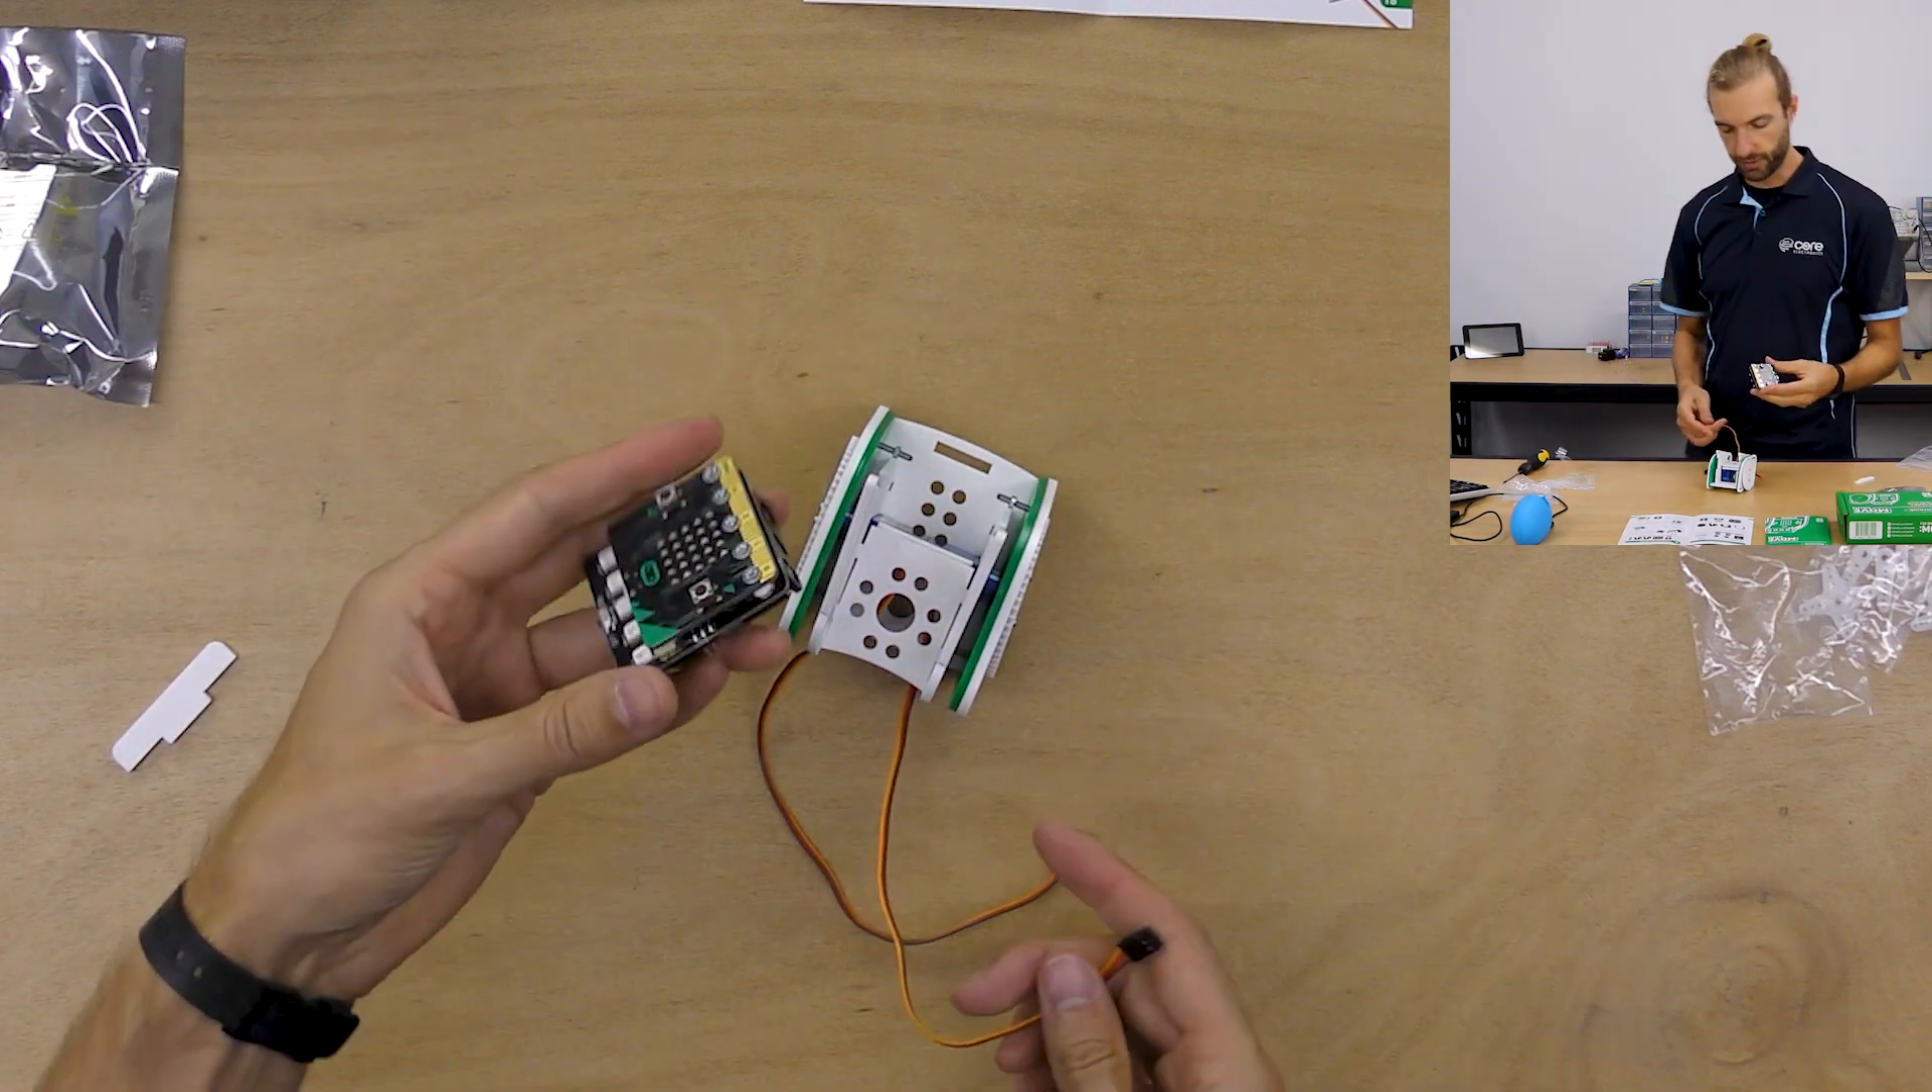Alright, so now our wheels are on the buggy.